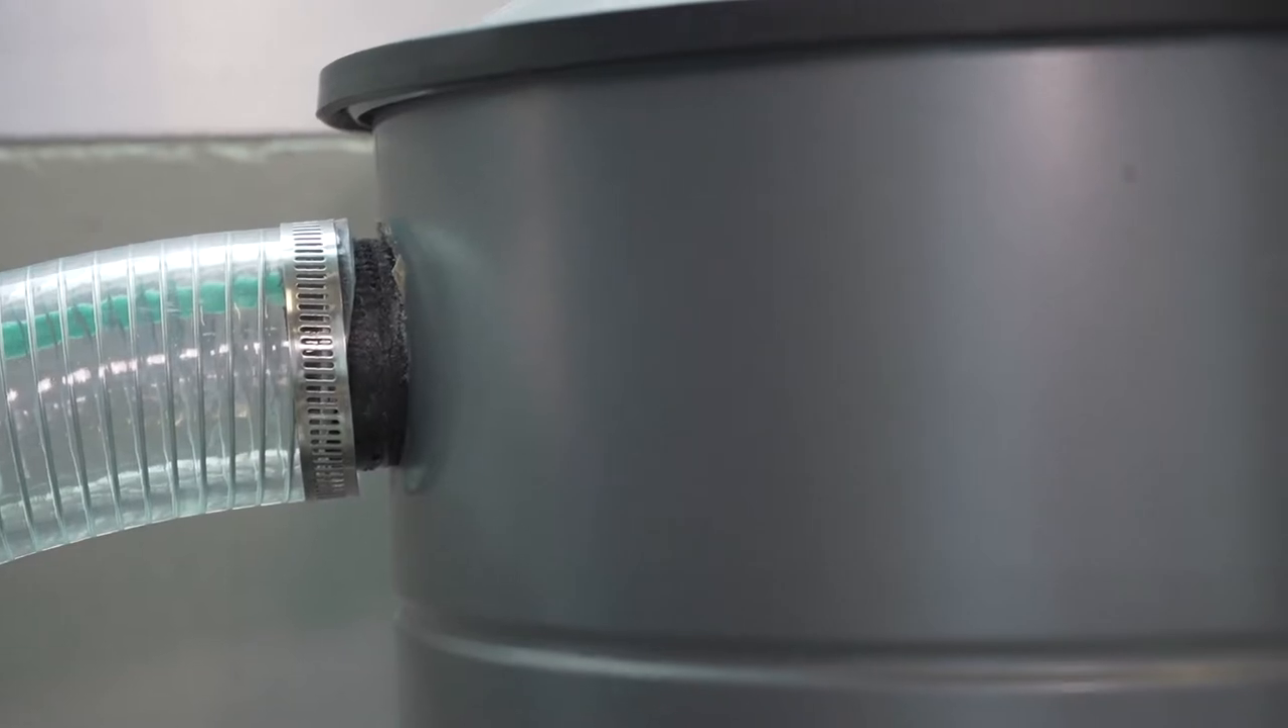And we're going to attach the hose onto the vacuum. And now your hose is attached to your vacuum.